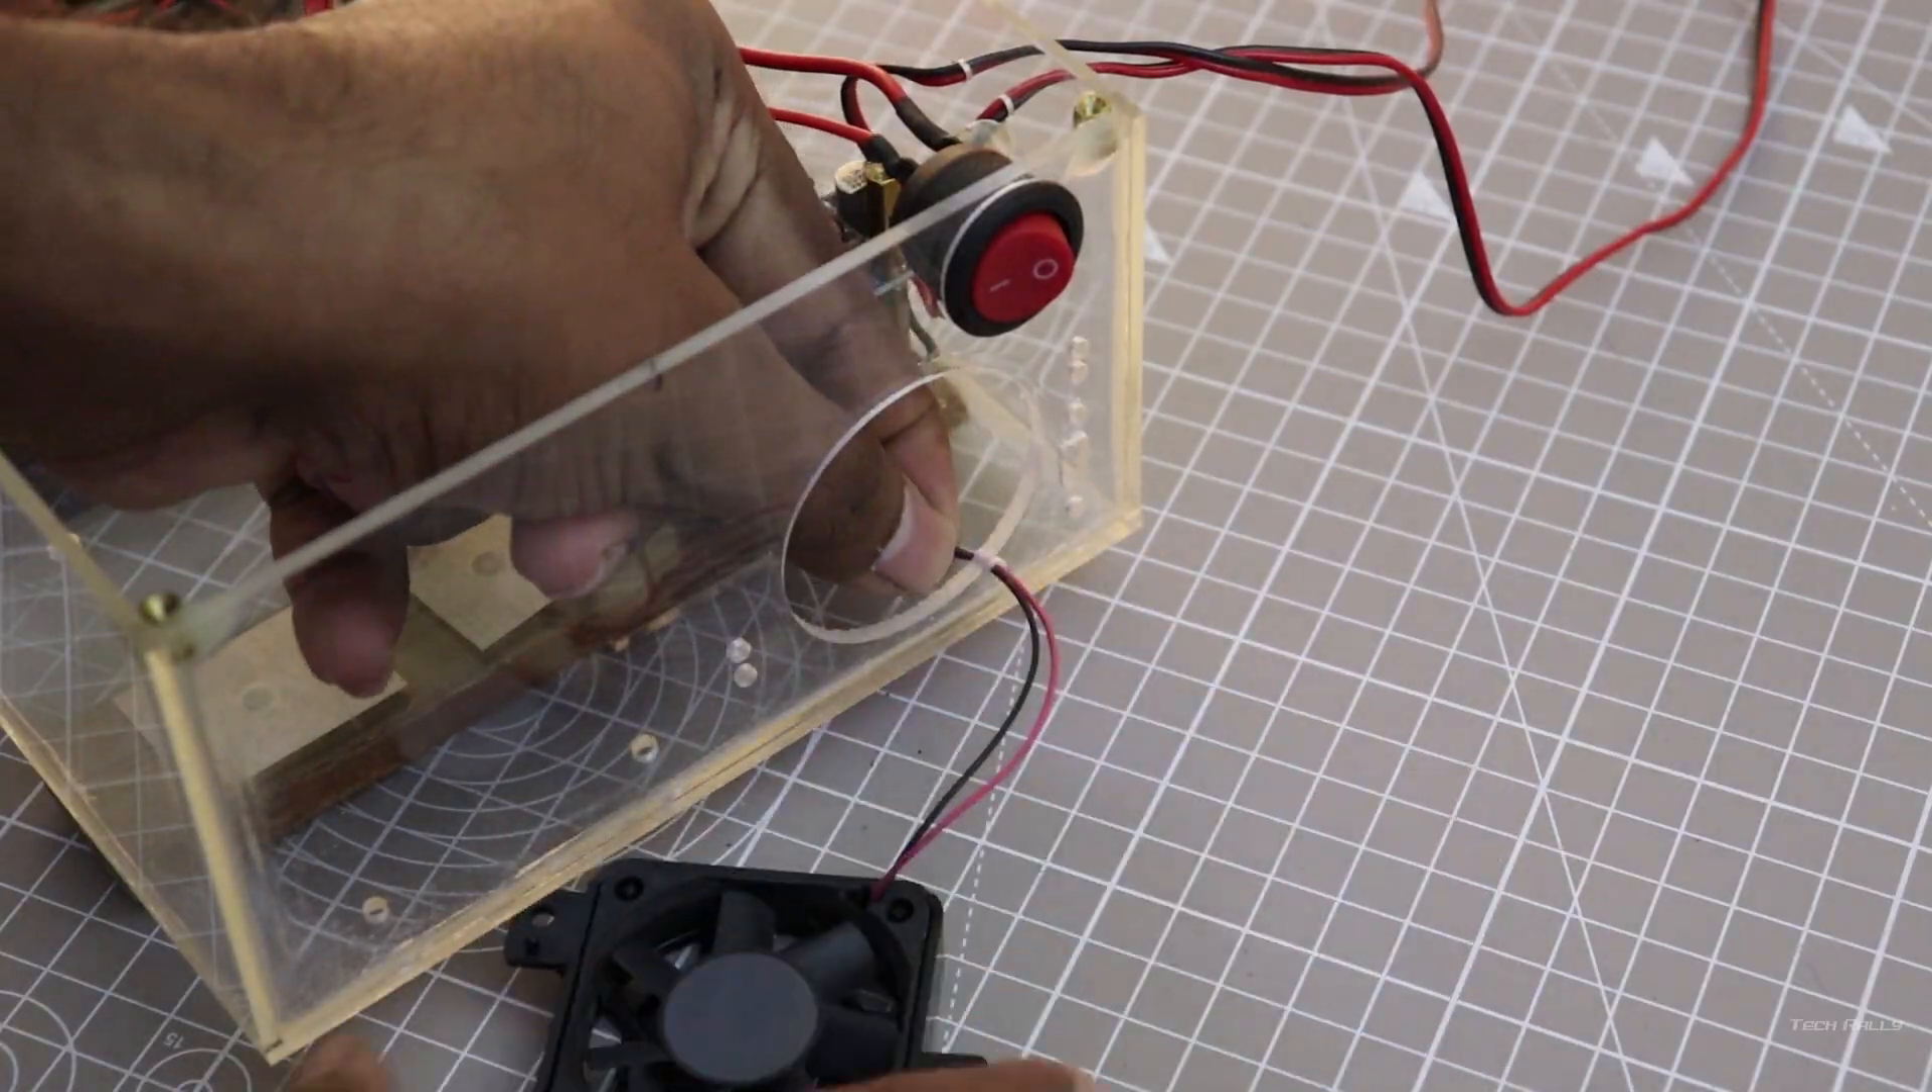Now only the fan connection is pending.